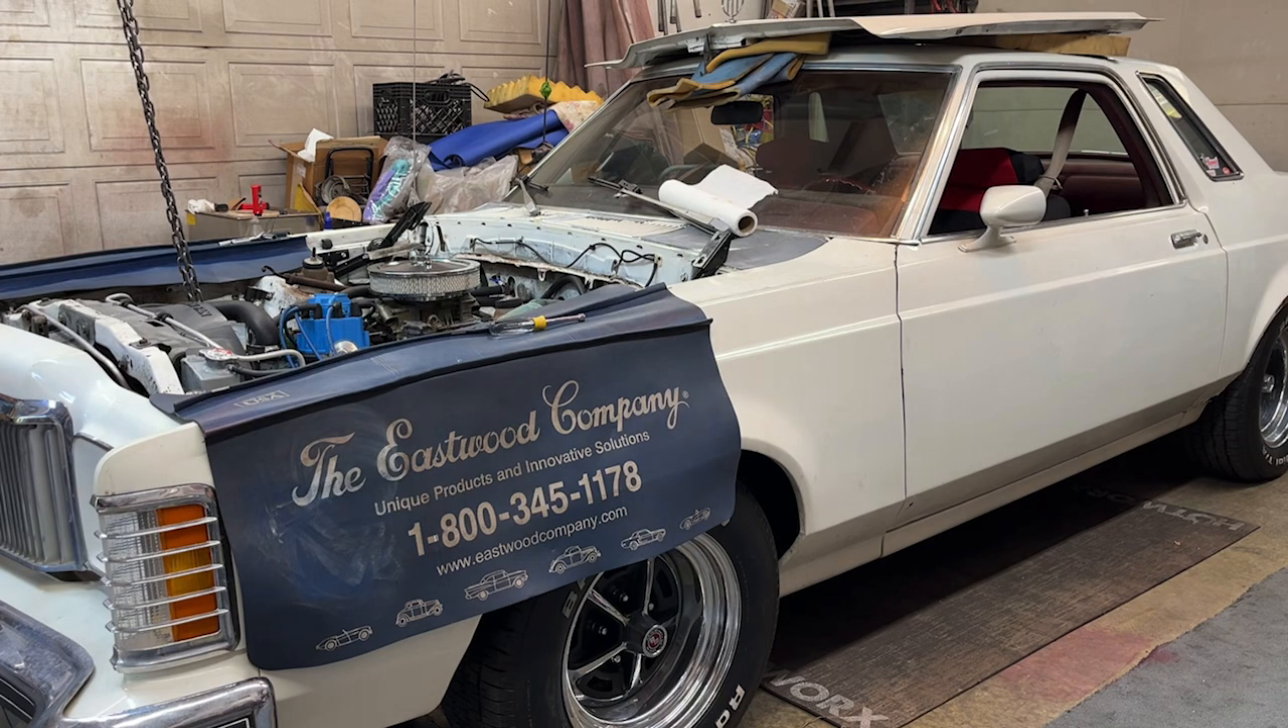Had the neighbor come over and we got the hood shoving it up on the roof of the car so that's out of the way.